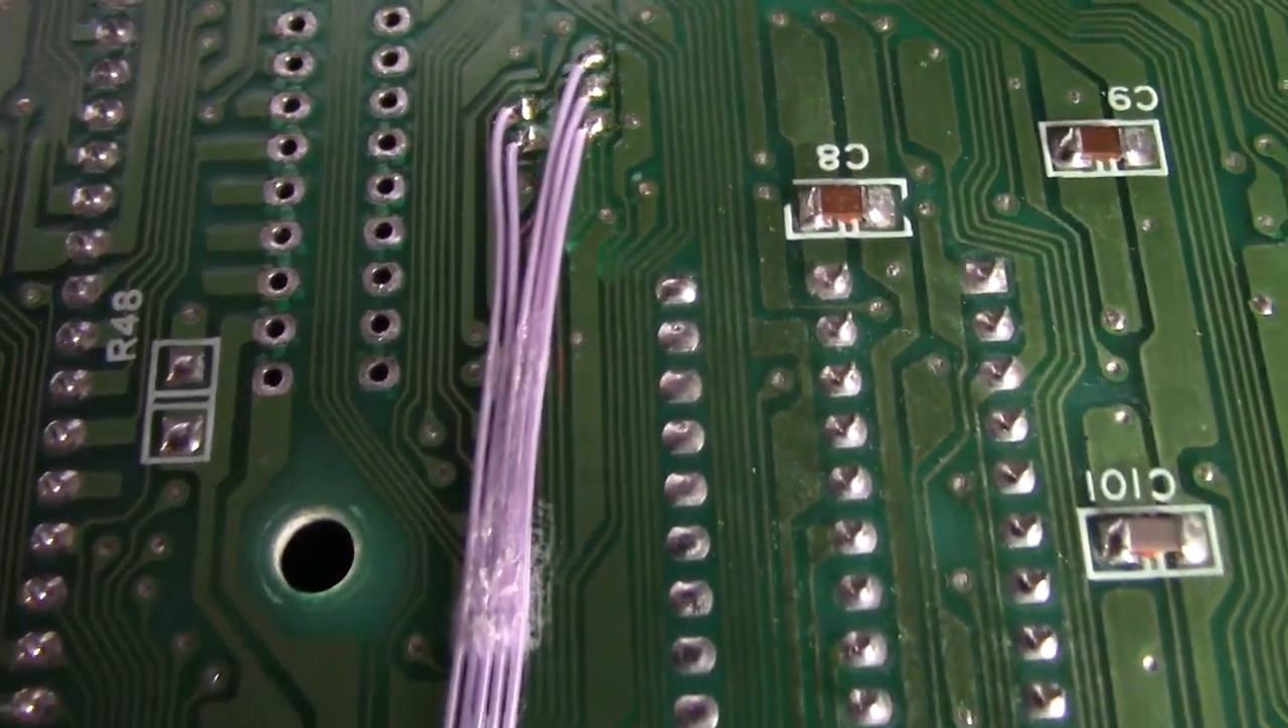Here's the bodge wires. About as neat as I could get them. I still have a bit of cleanup to do.